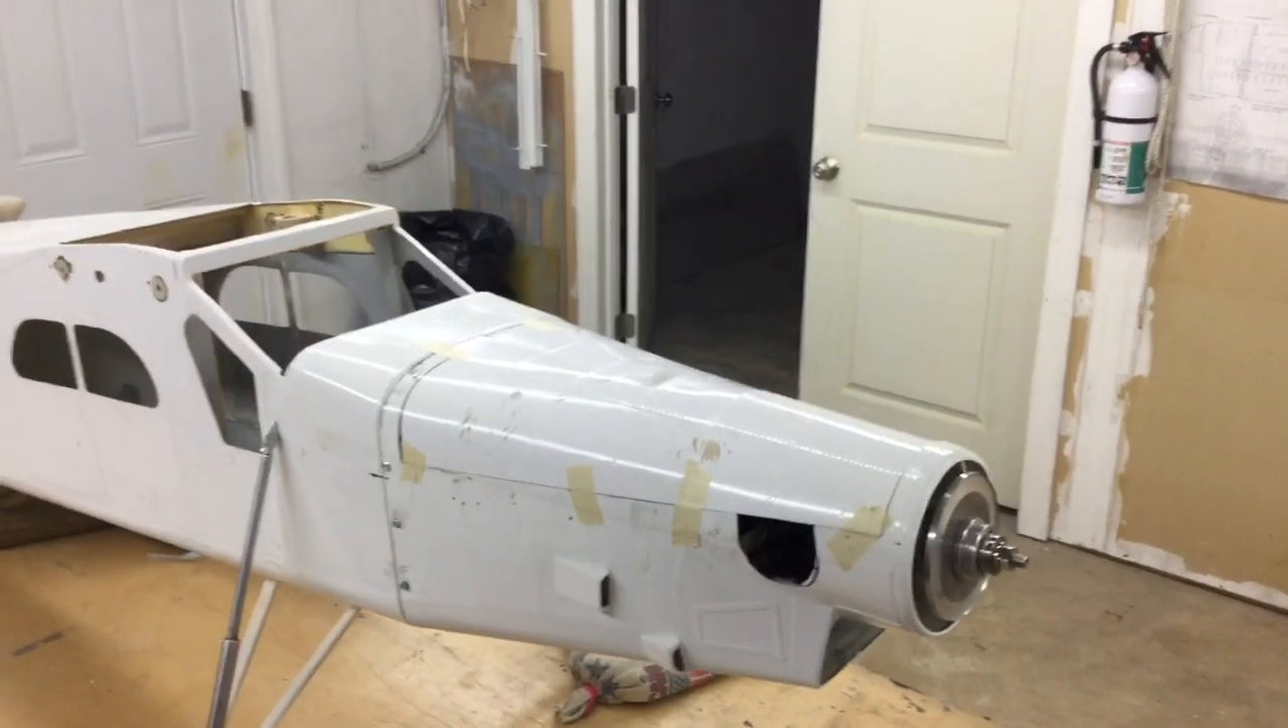That's the first time I've had the top lid on to see where we're going to be at.